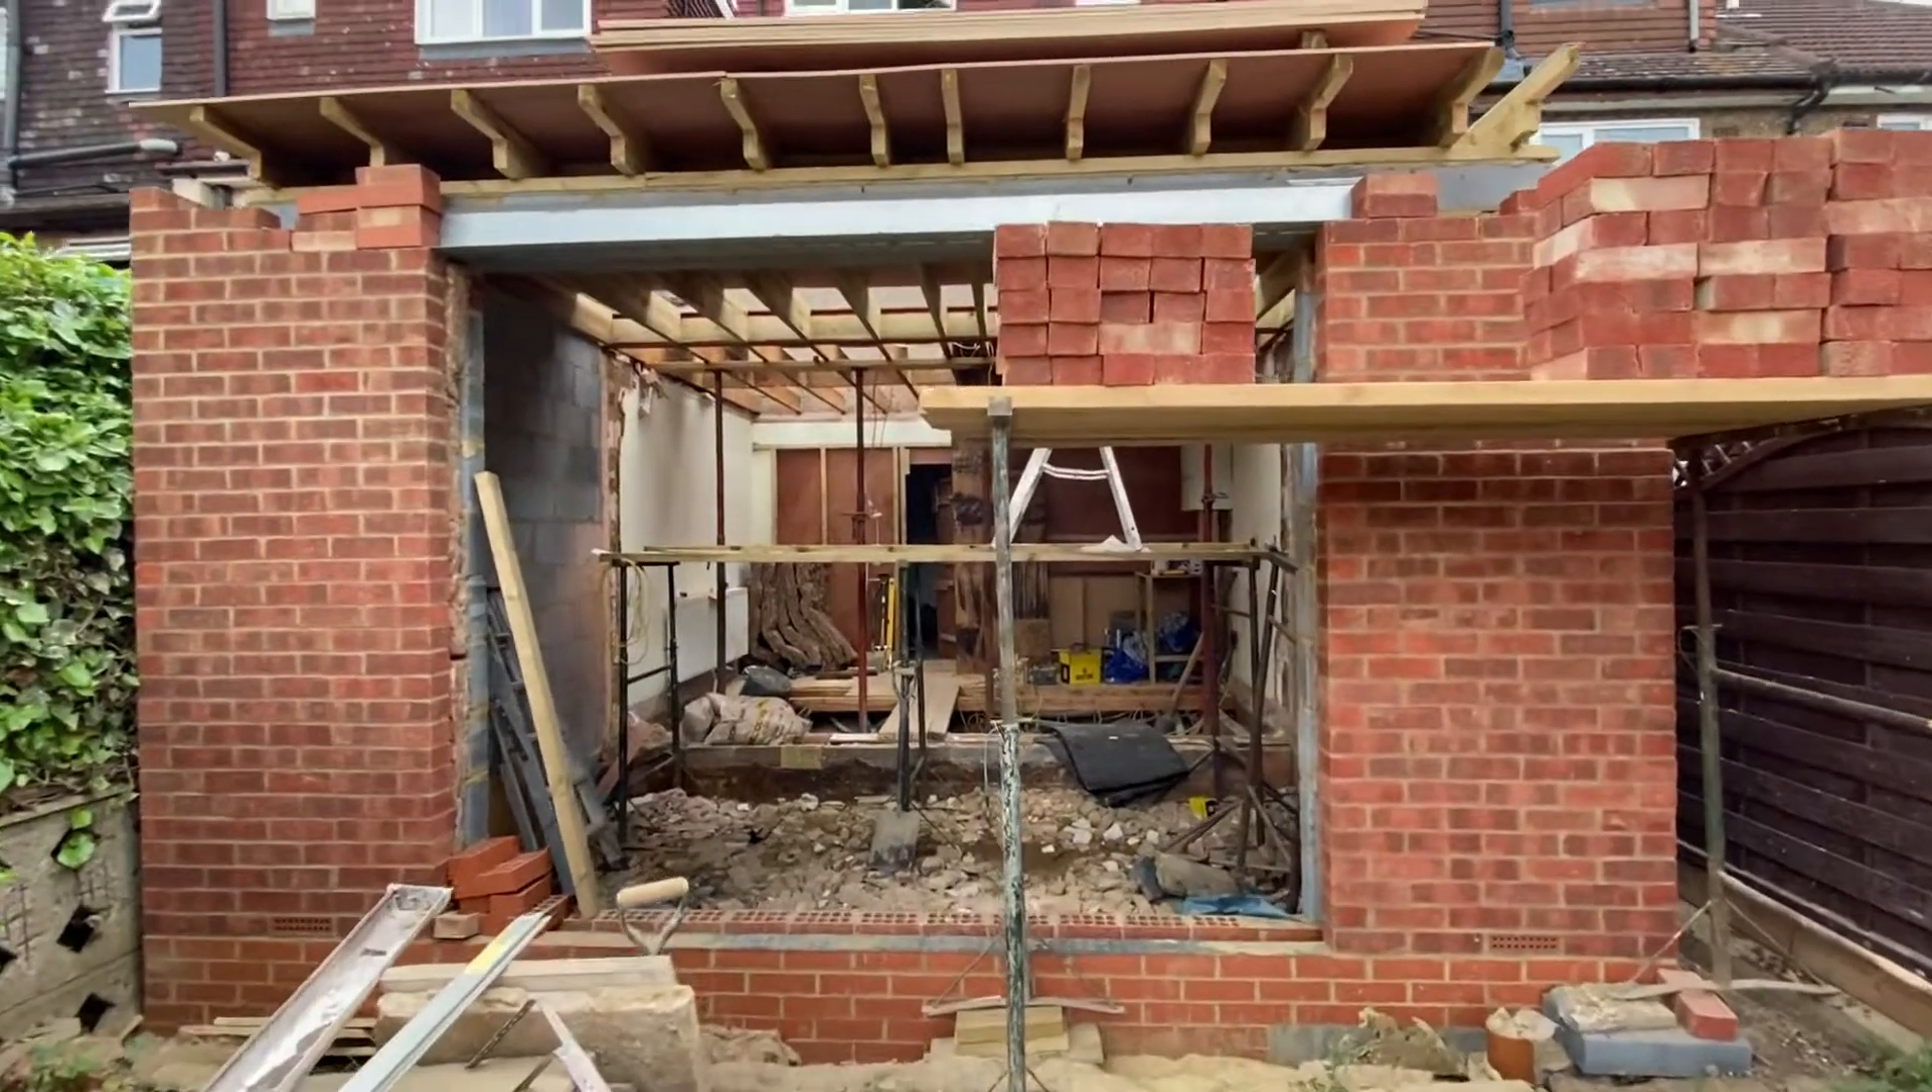So looking back towards the house this is a little bit later on the same day you can see that we've now installed all of the new joists right the way across from the beam to this back section of the house here.